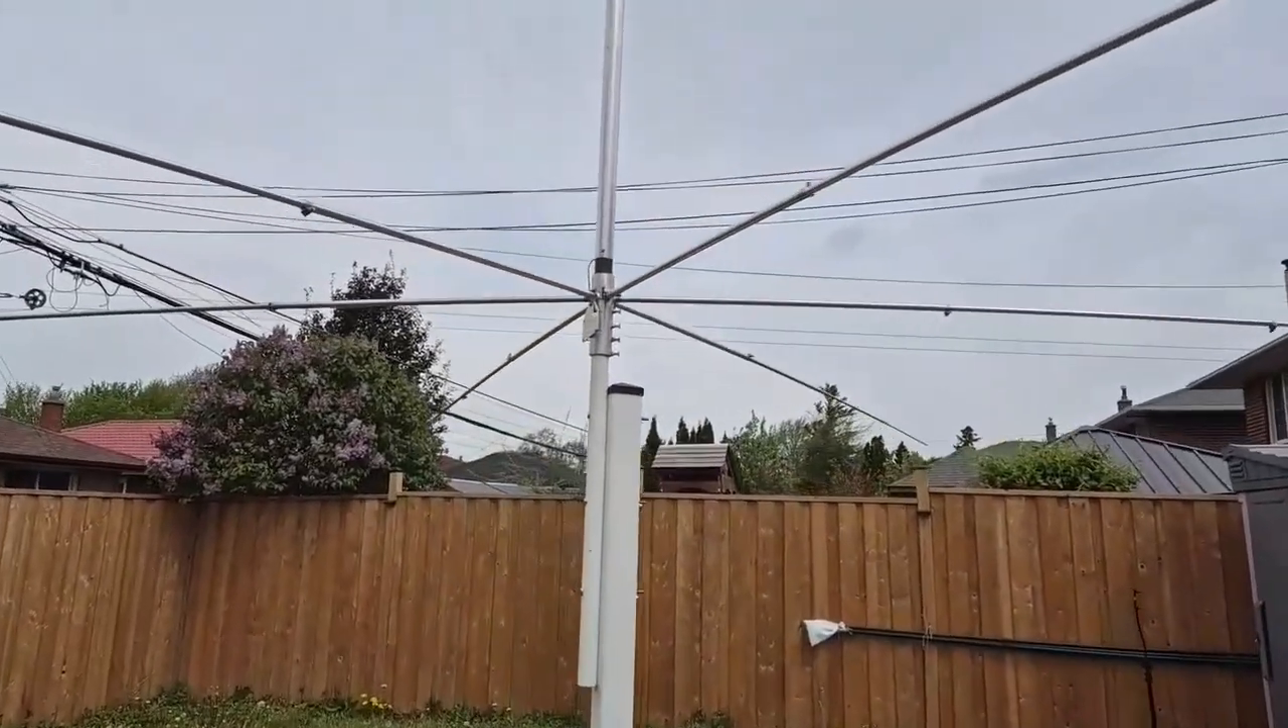And now i have also installed the ground plane radials all around.